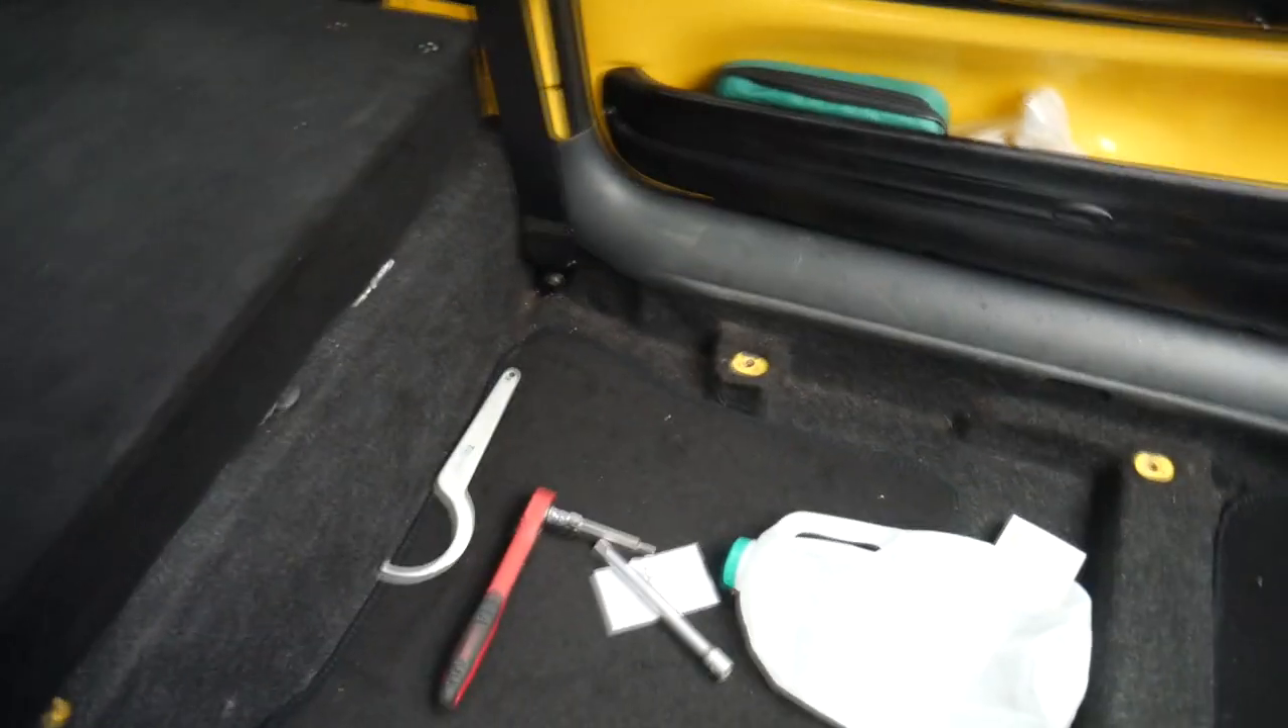Now you might notice i've taken the liberty of already removing the passenger seat and i've got down there a coilover spanner uh some painkillers there and an empty milk carton.